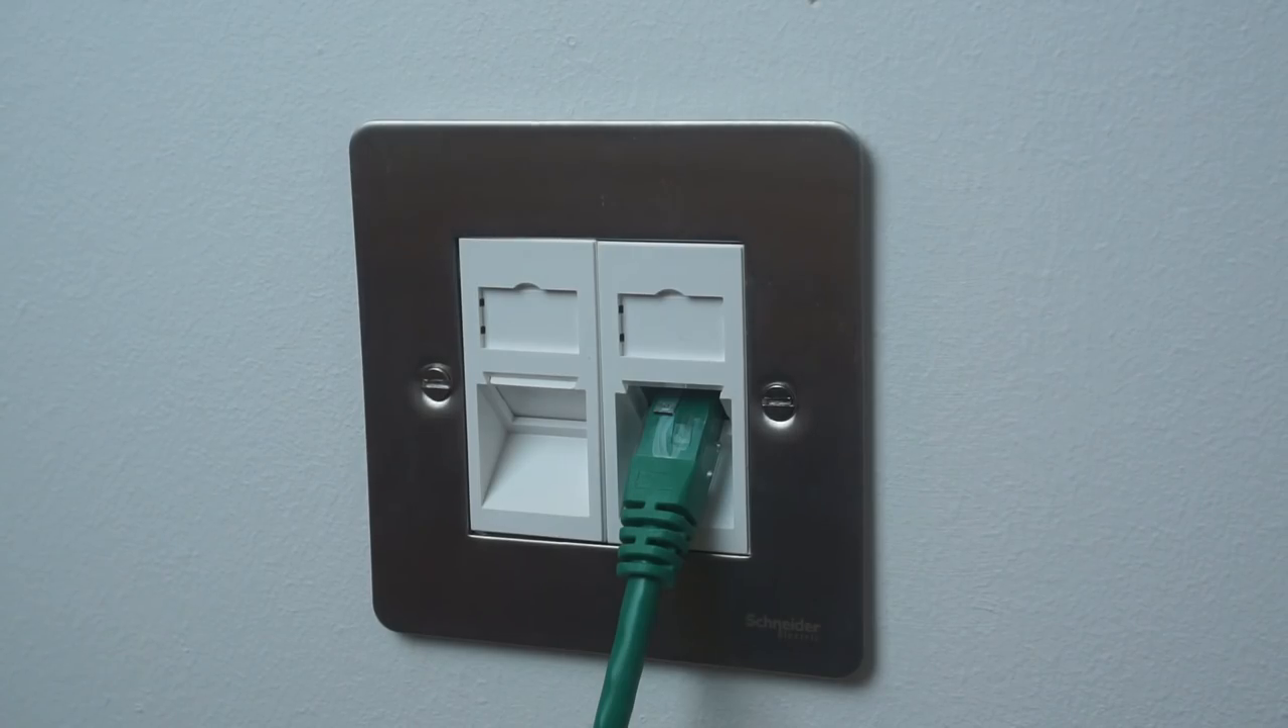That's the first set of ports installed.